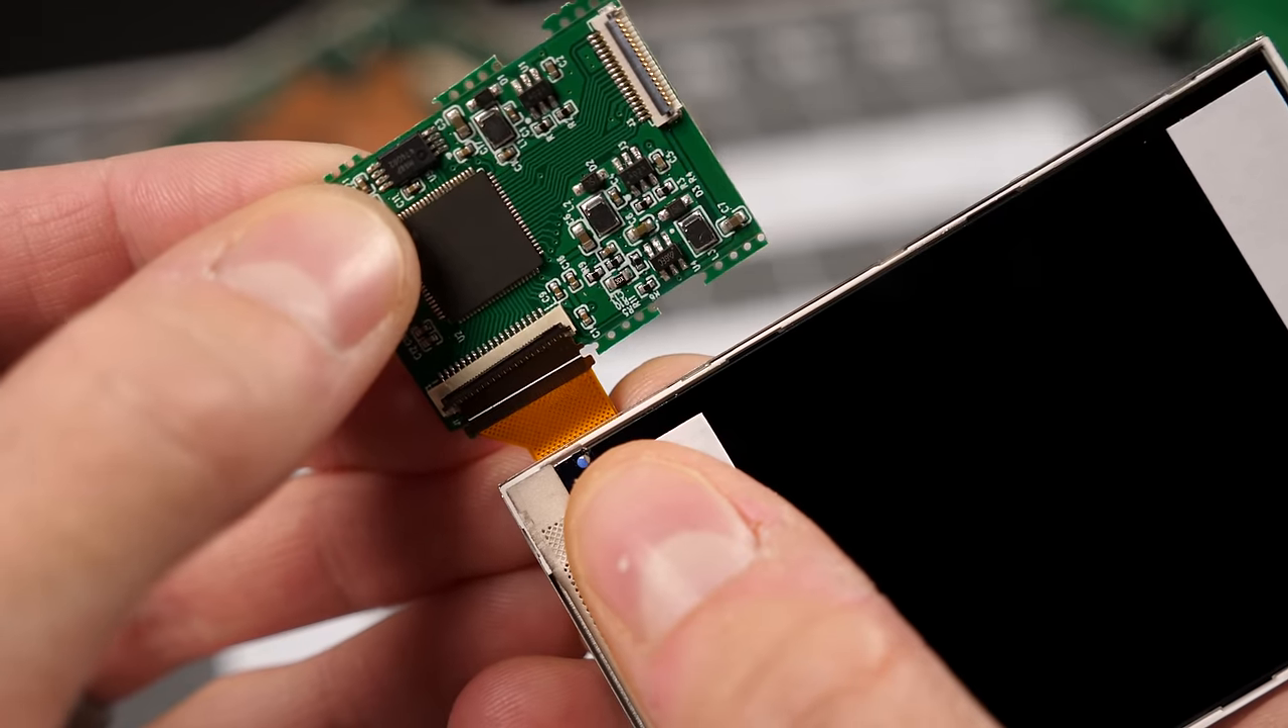Next, I connected the small display board to the screen's flat flex cable.